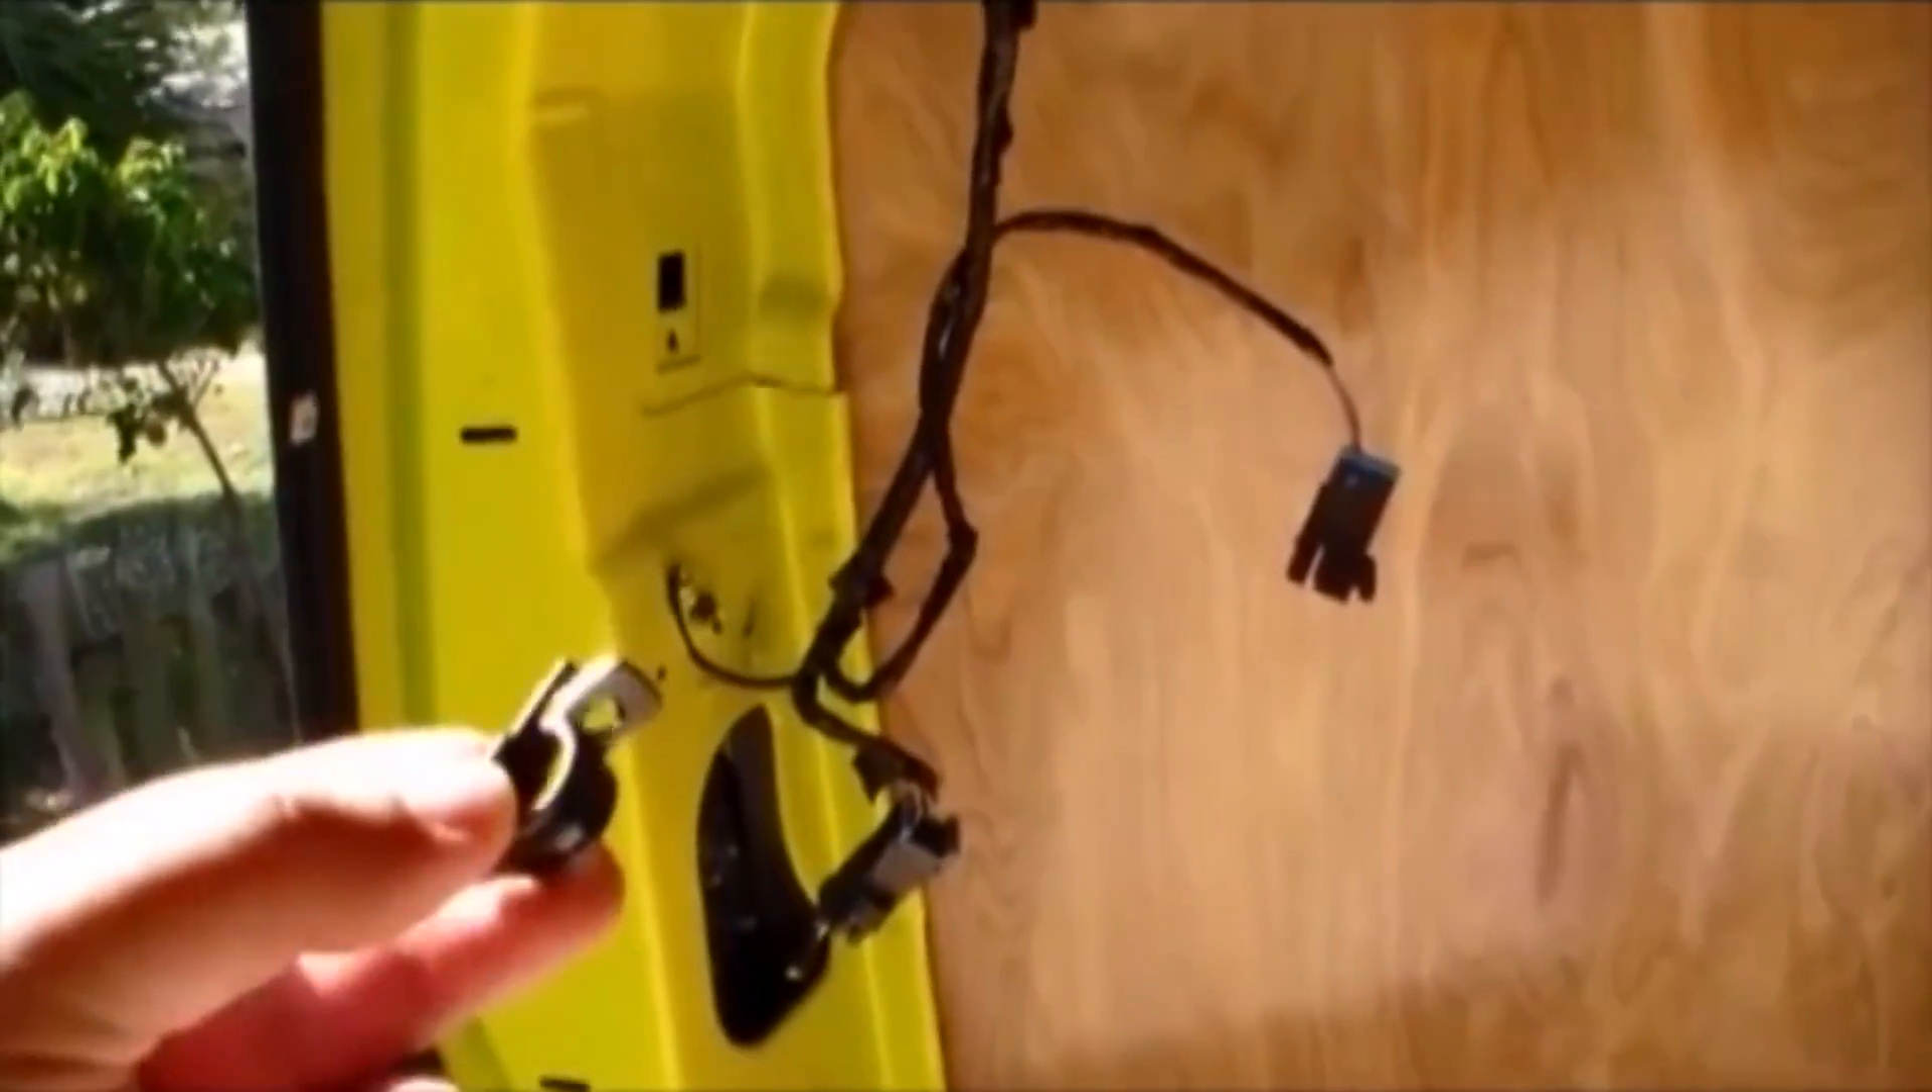We got that last little bit of wiring to tidy up so I've got screw in cable ties and that's what I'll finish it off with.